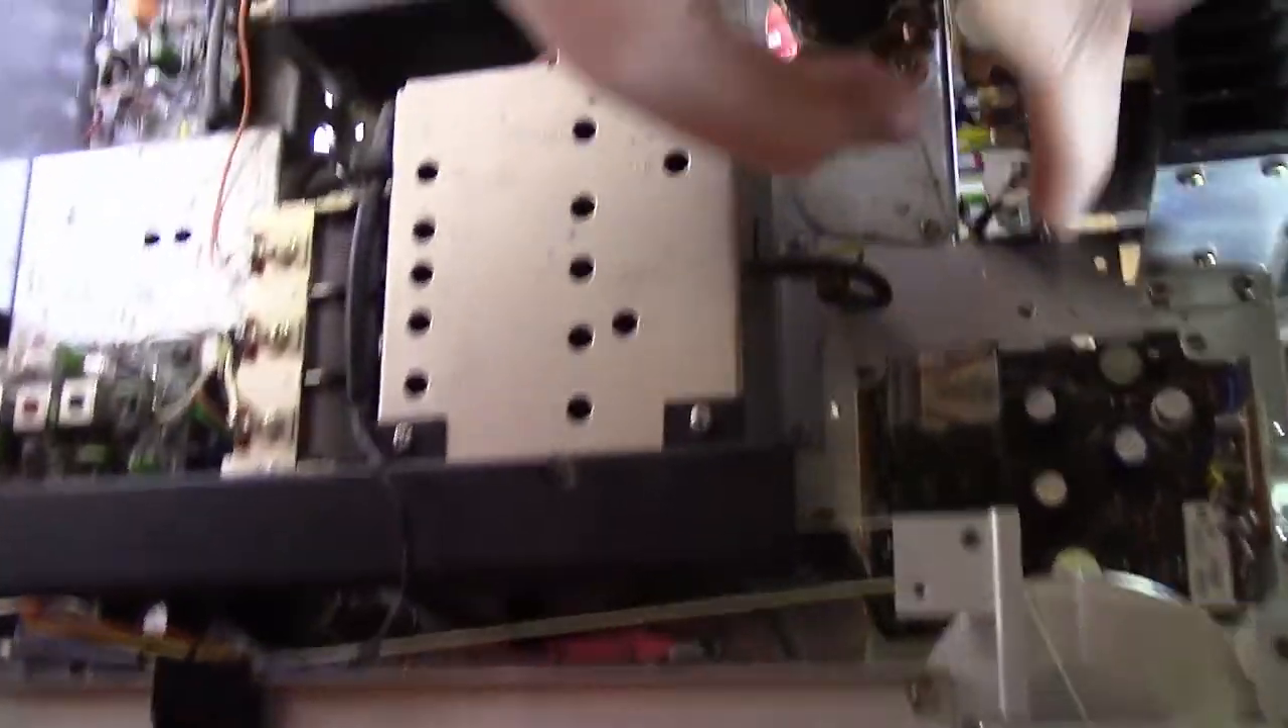So if you look downward on the unit from the top, you've got the top cover off.